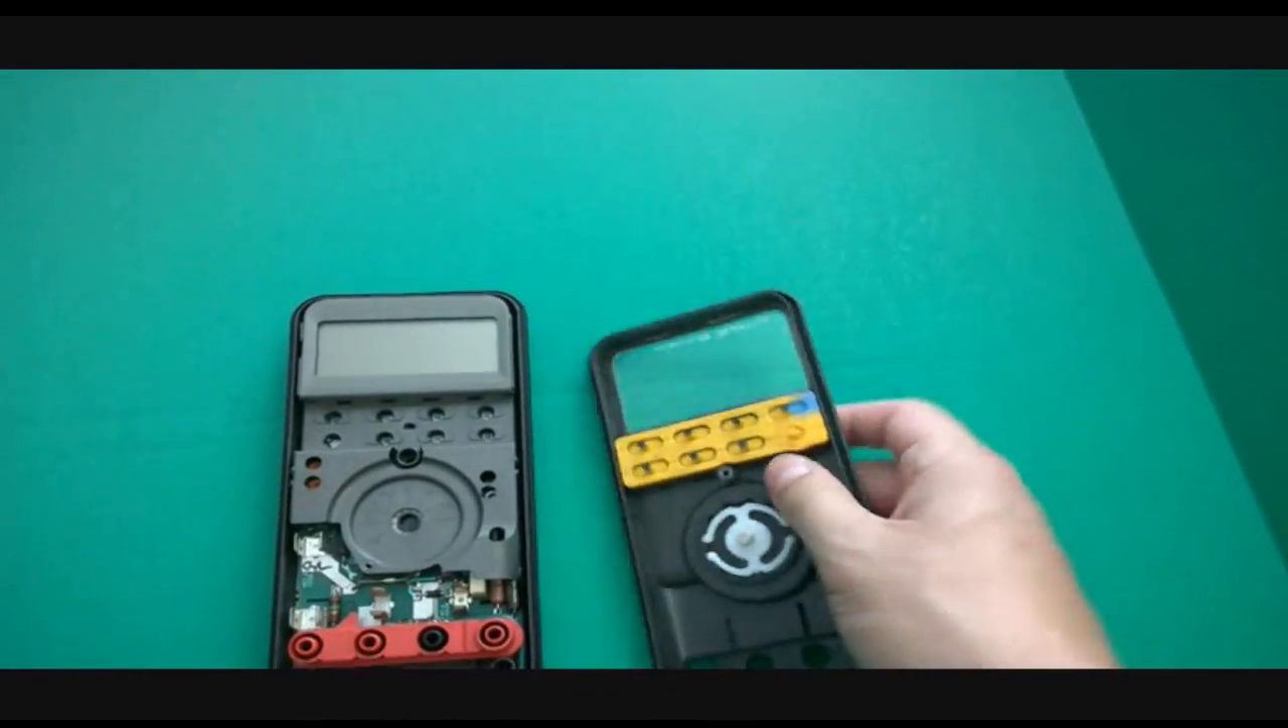I've taken the top case off. That's all I've done.